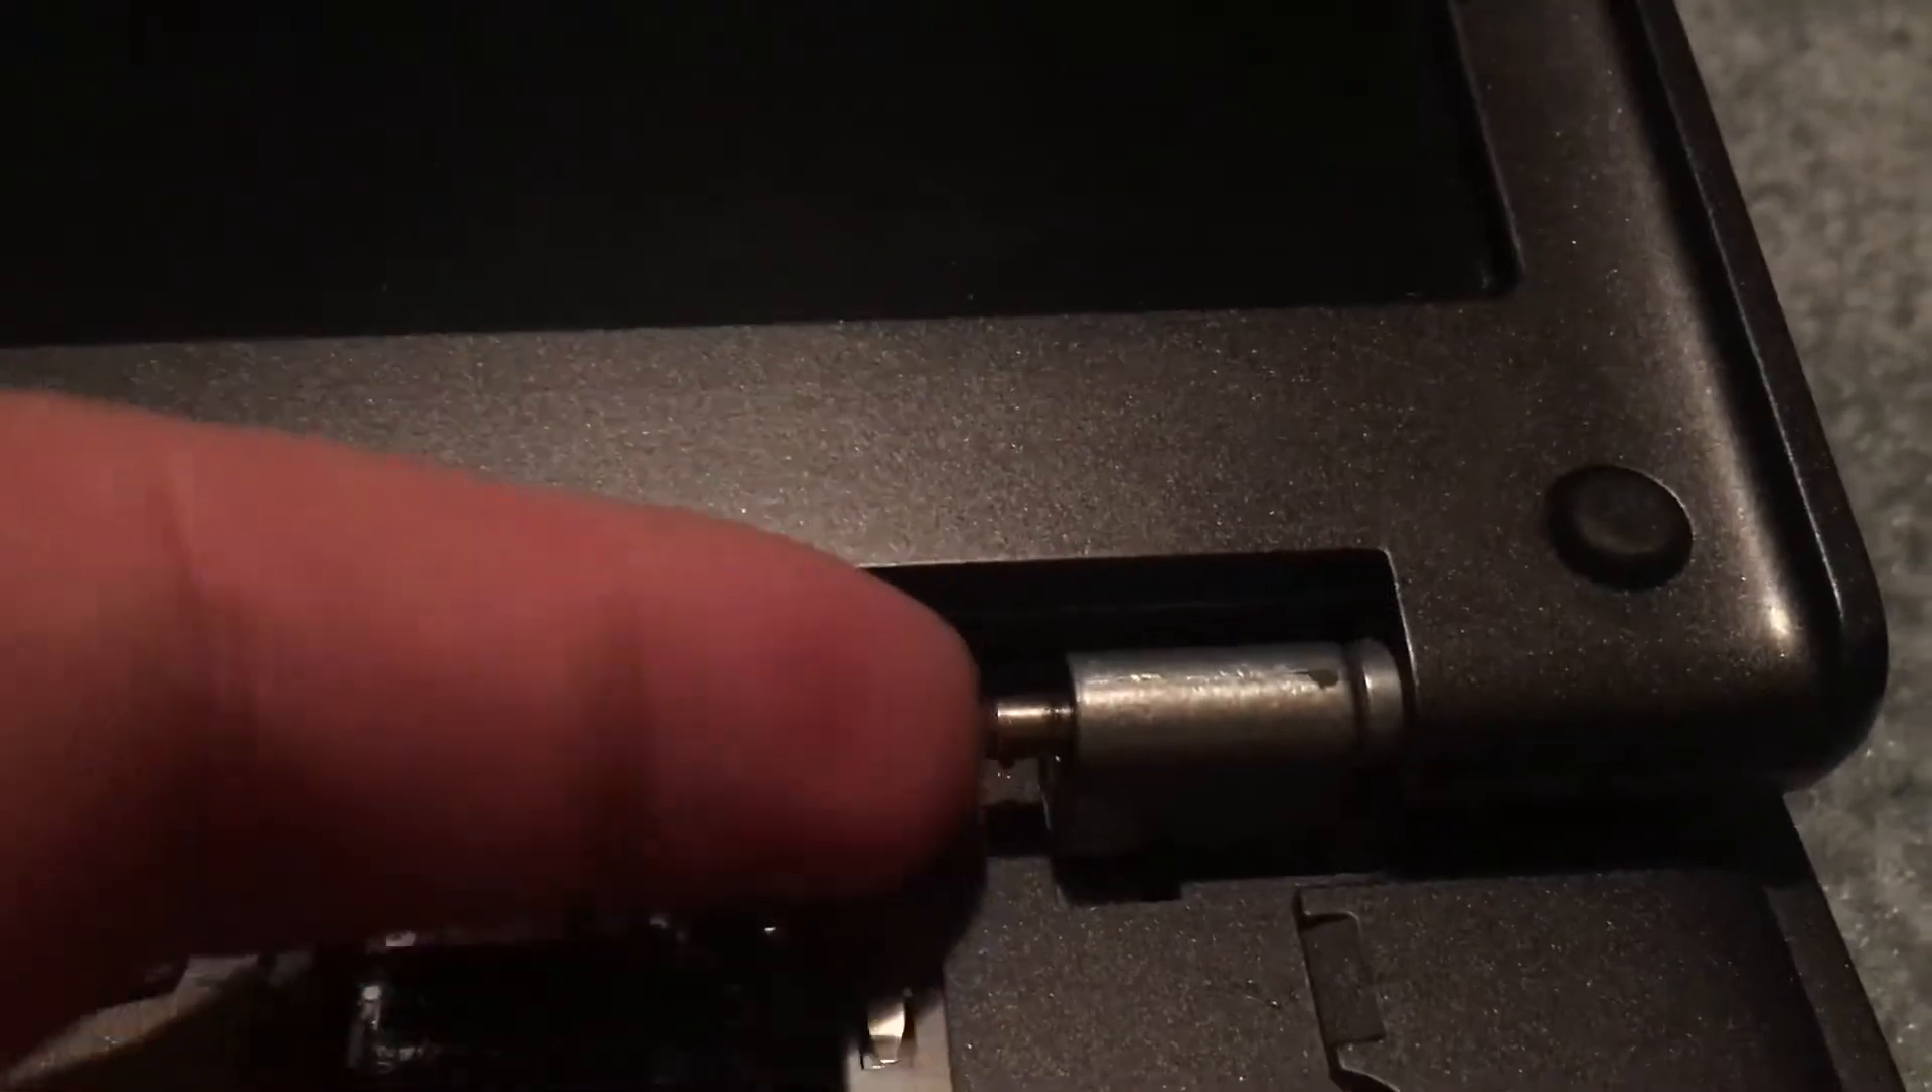You see how this pin is sticking out, well that is going to be what is making this hinge loose.